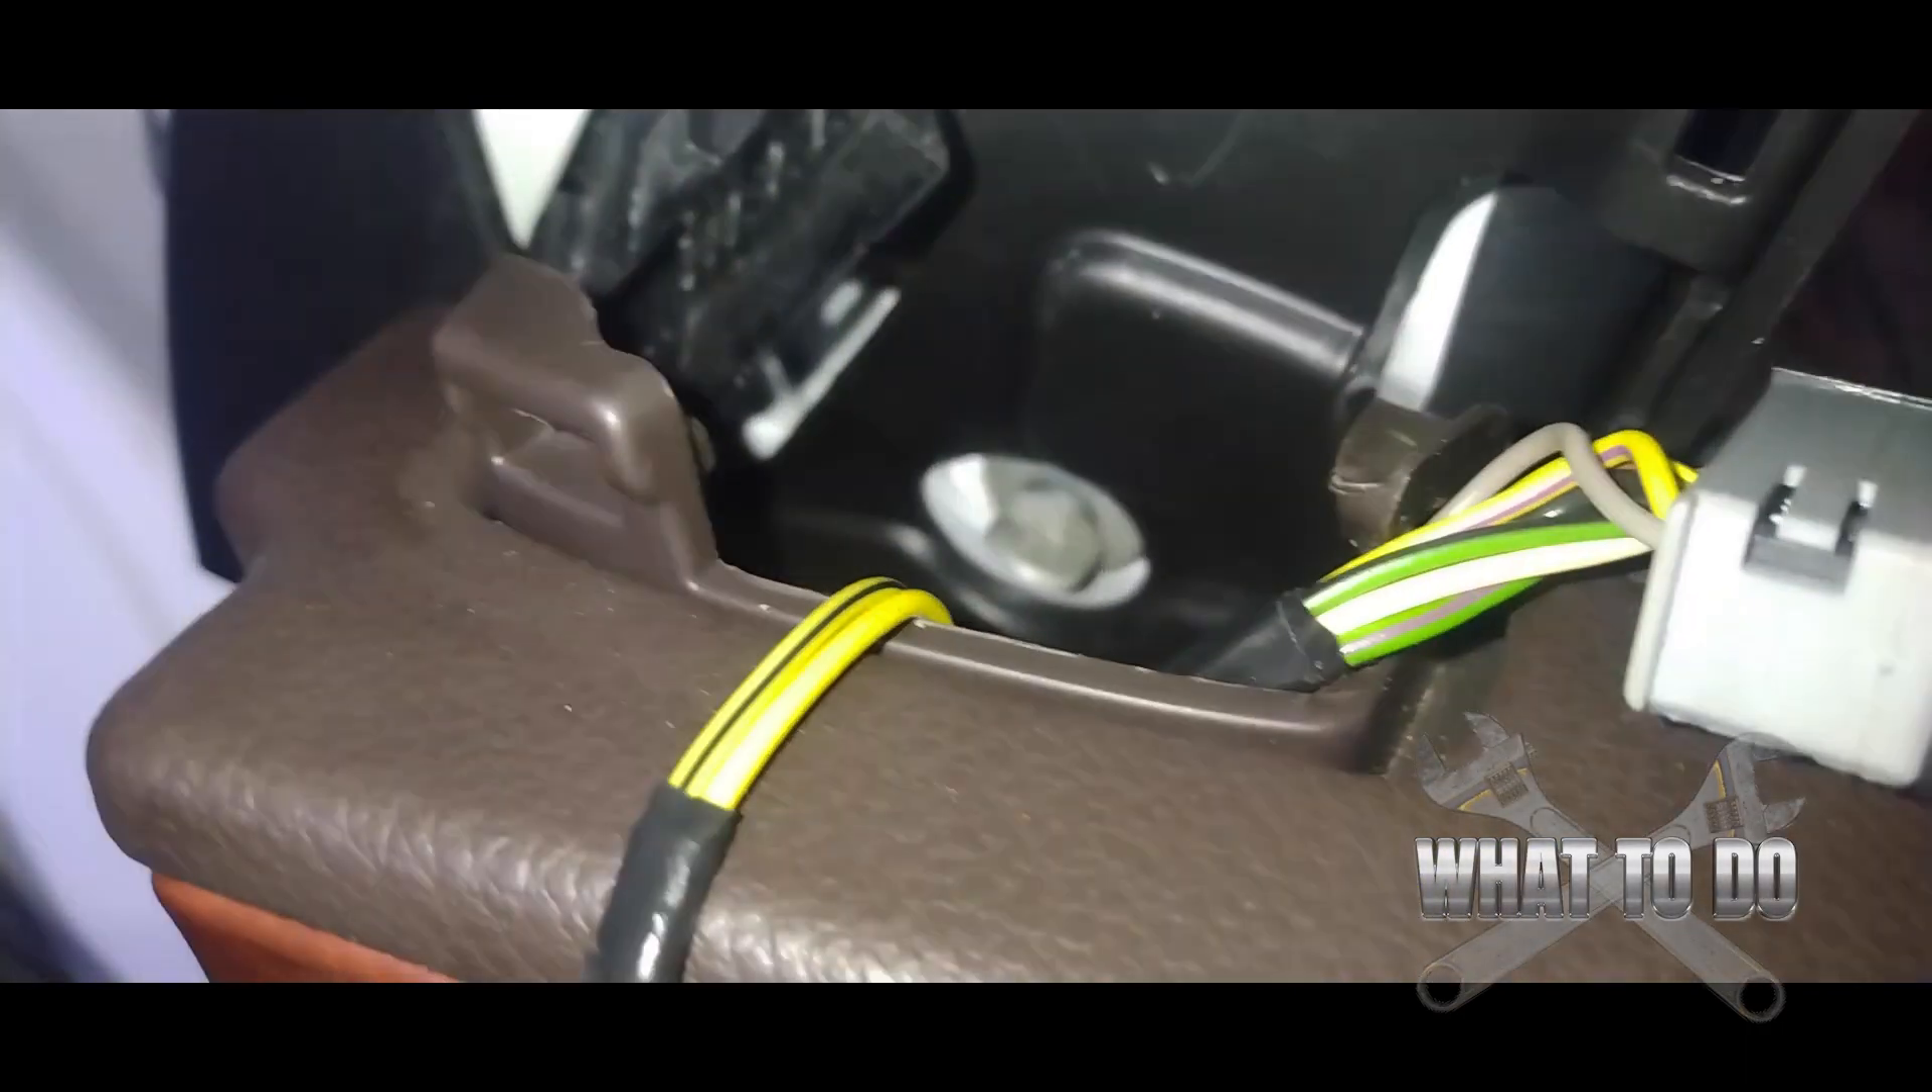You can see i got the bolt back in there again i had to hold it with my finger and pull the magnet off.